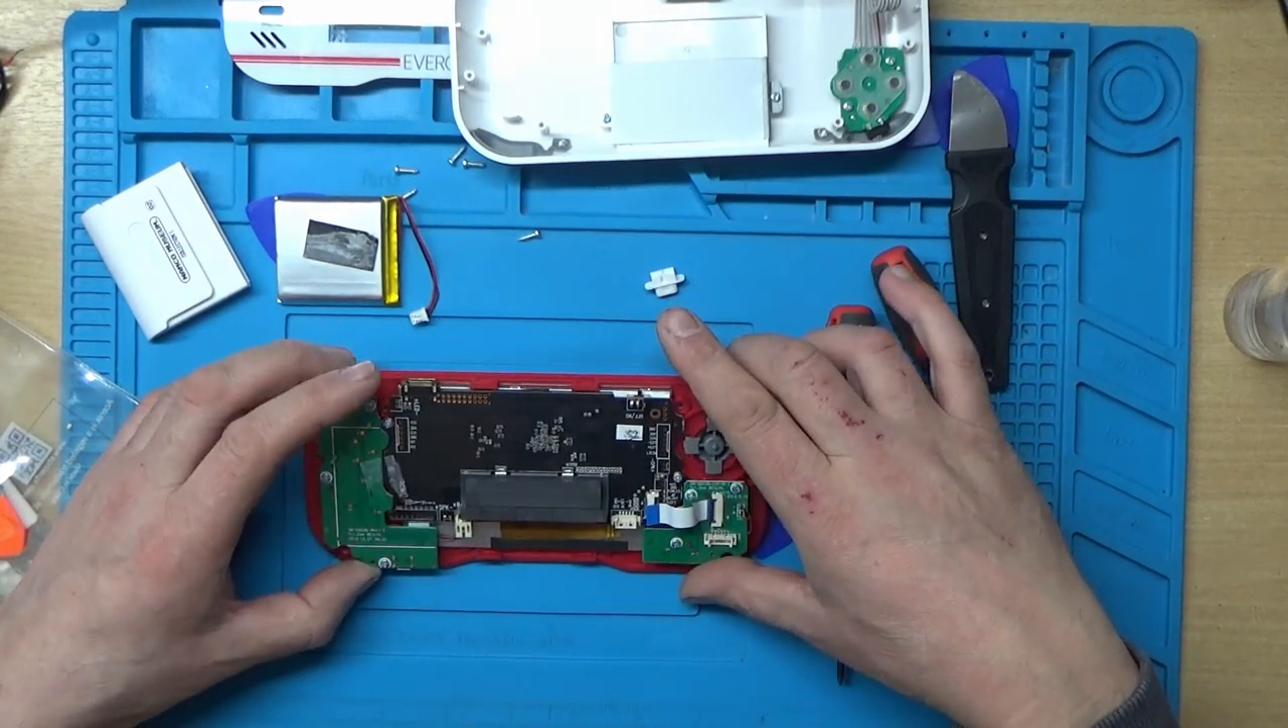Right, that's the battery out of the way.